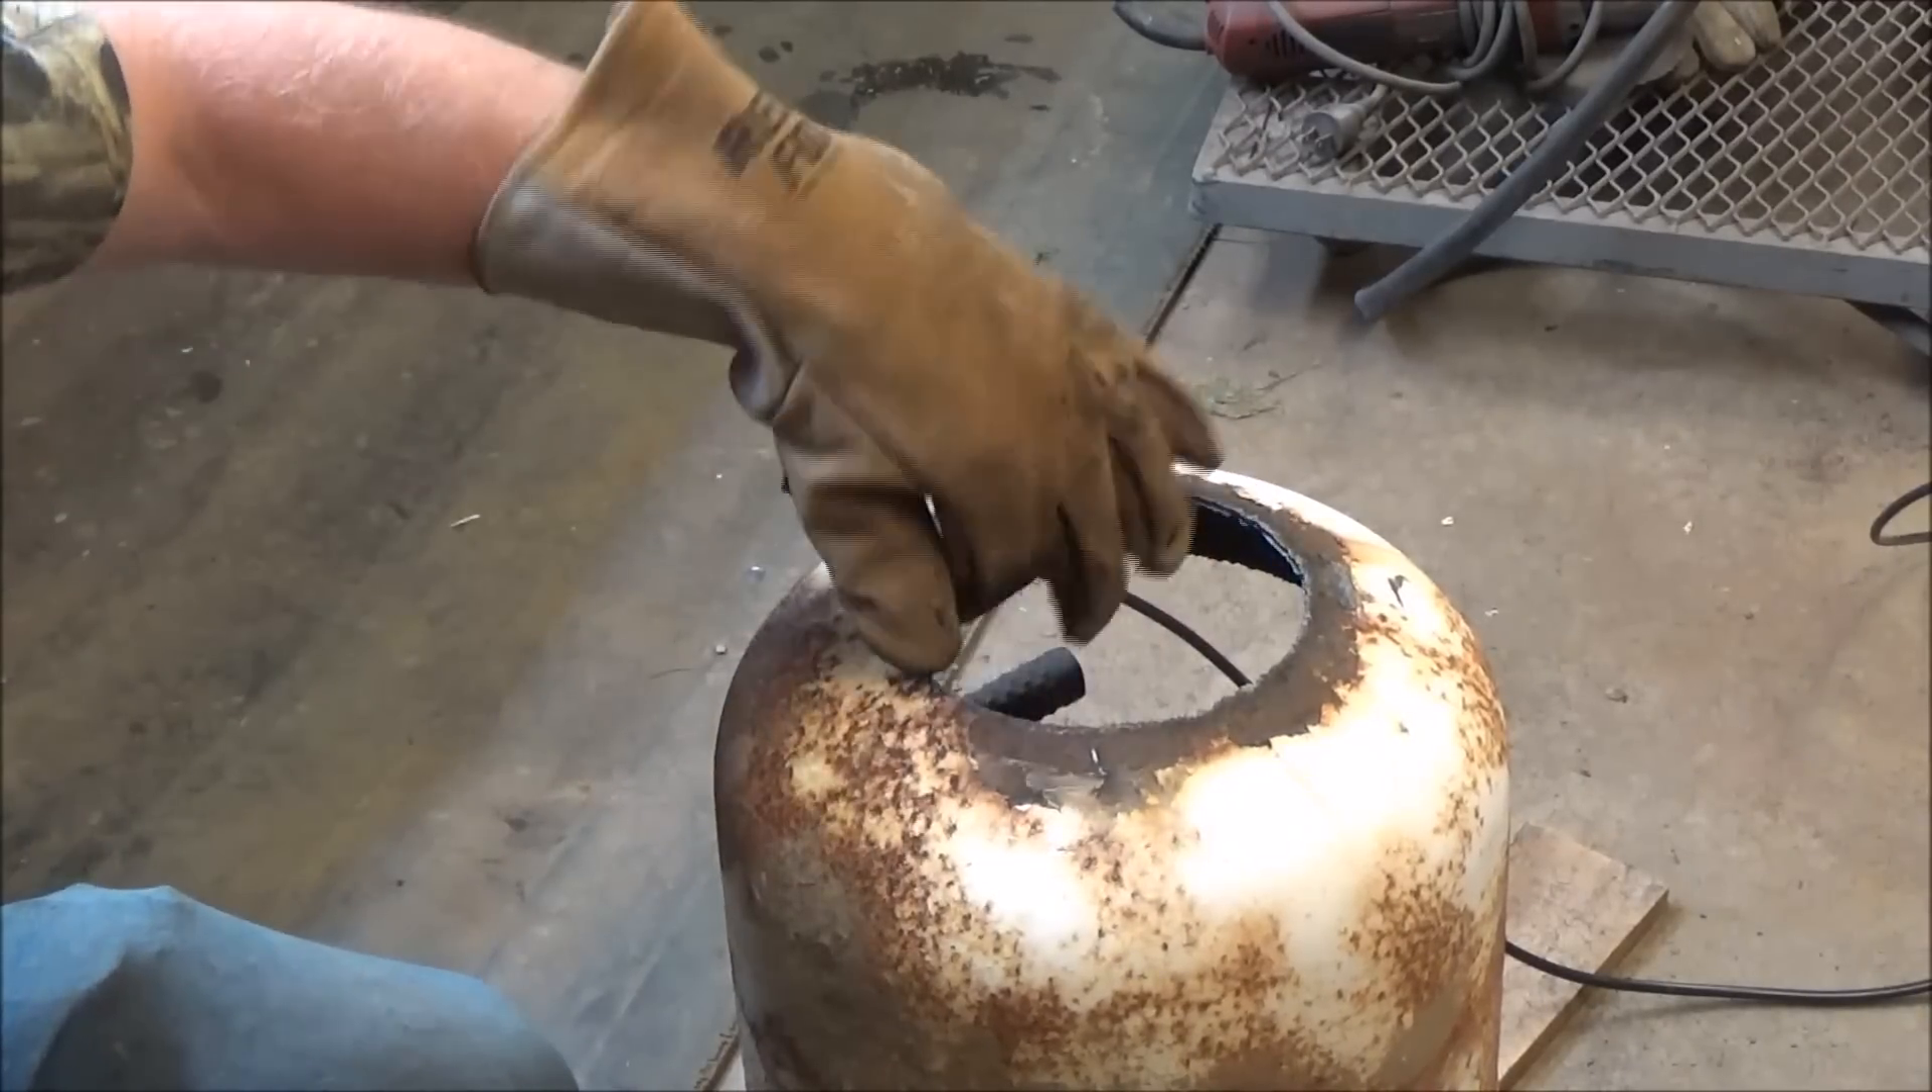So, I'm going to get this cut out now. Okay, now we've got the top cut out.